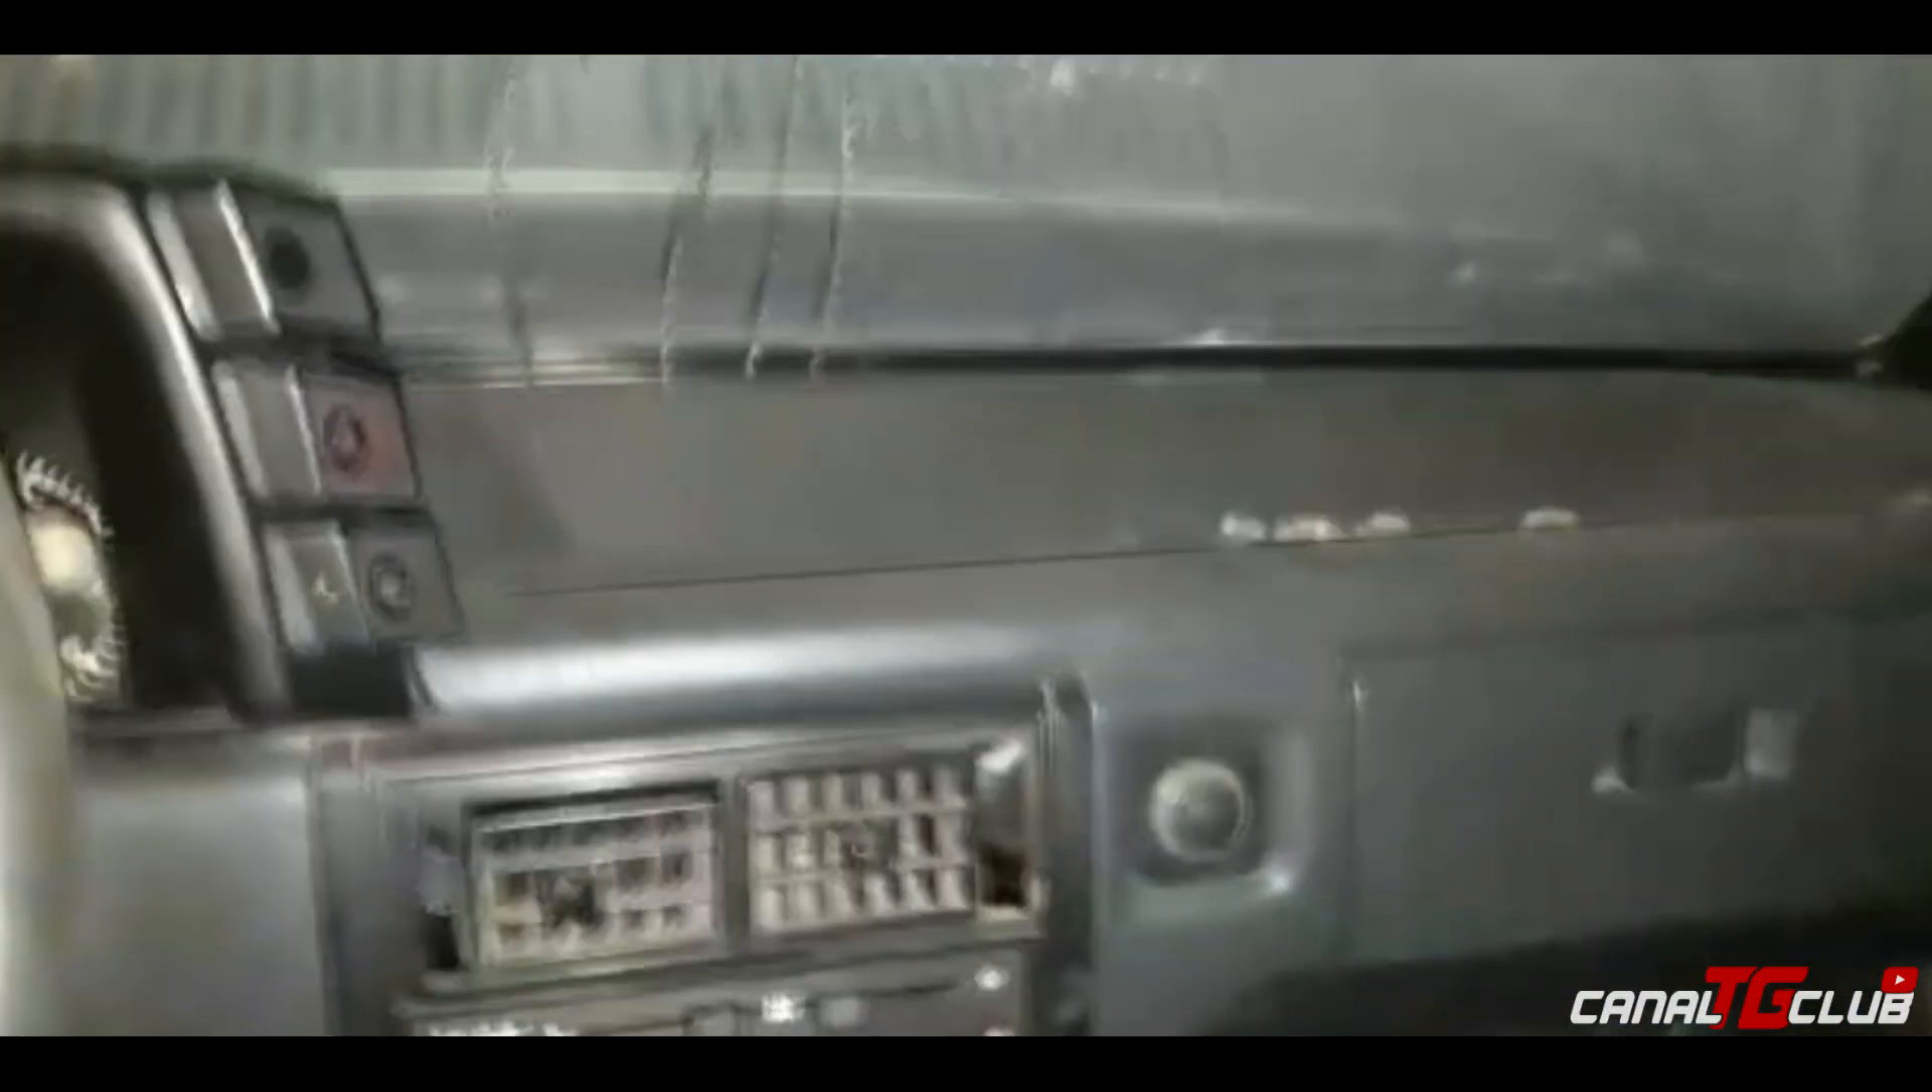Montei o painel No lugar de novo.